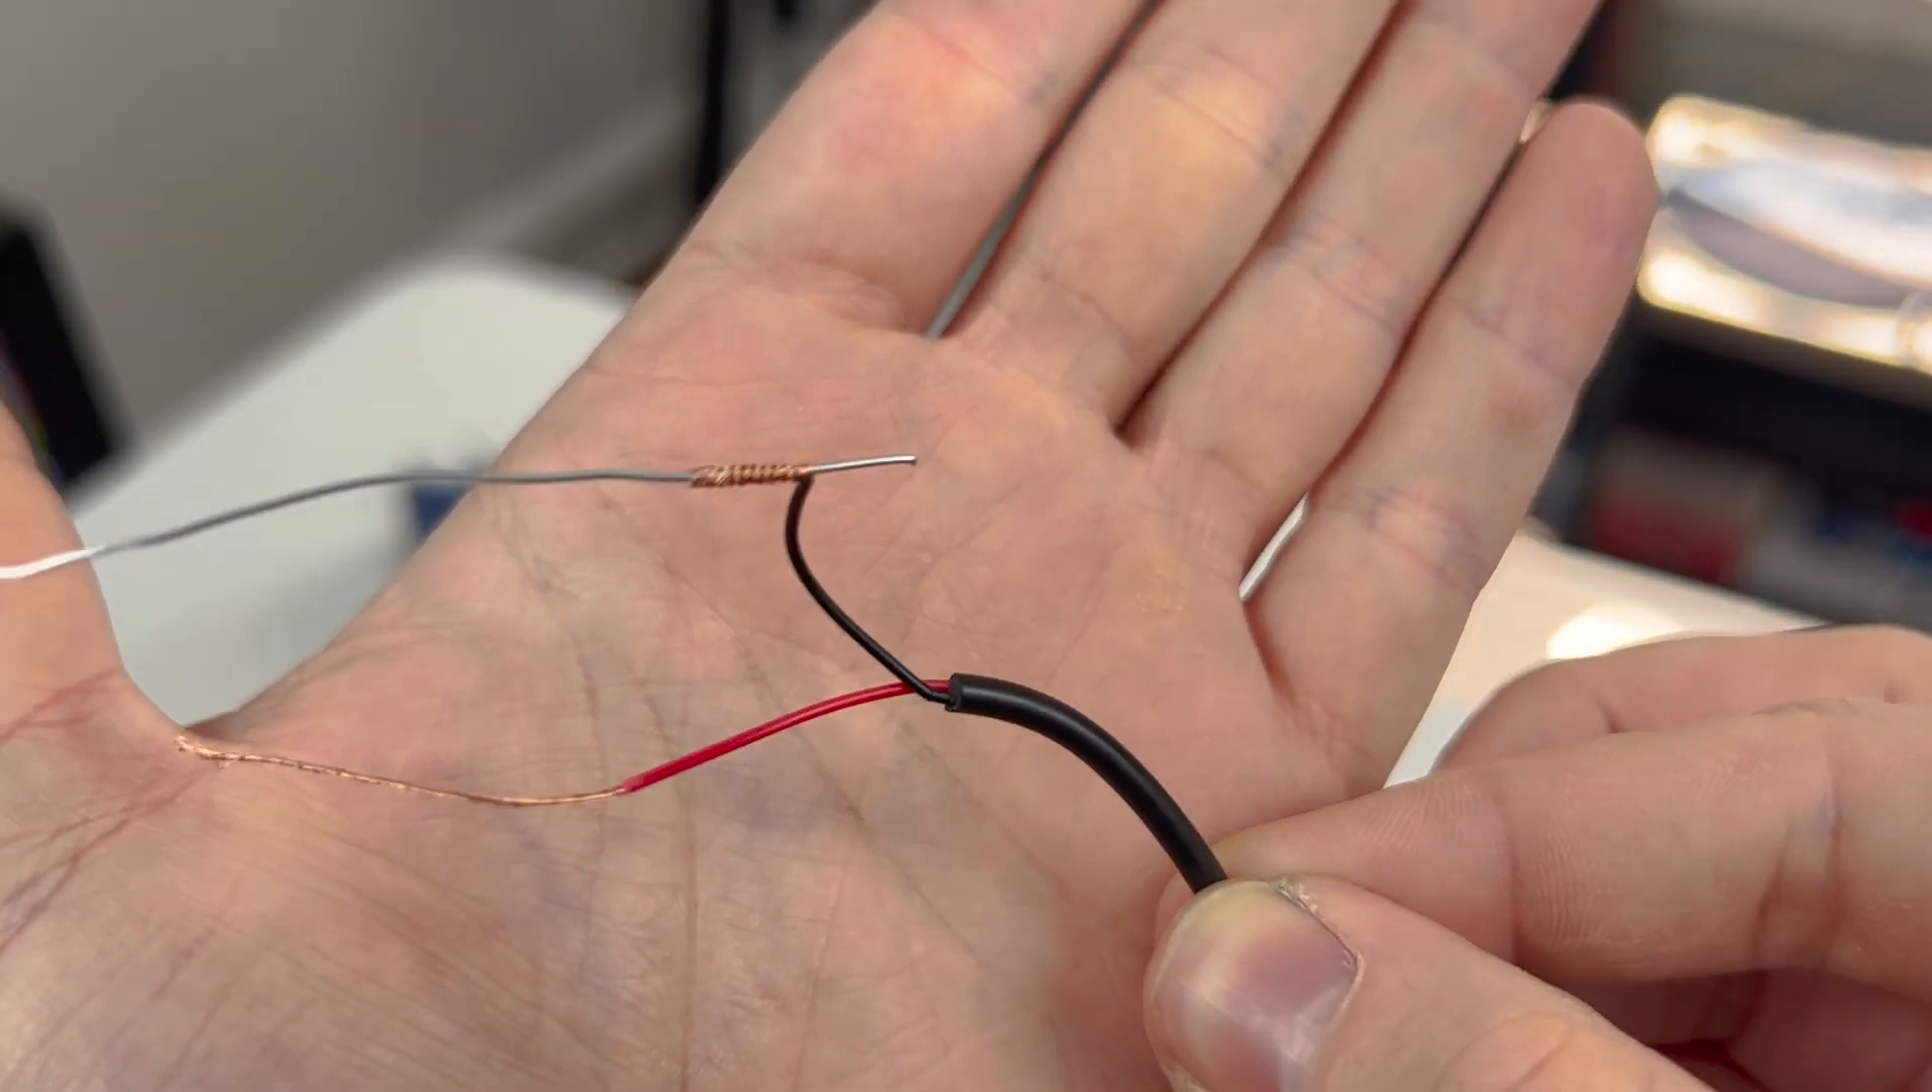You can see here, we've got our negative lead on. And we're just going to put the positive down here.